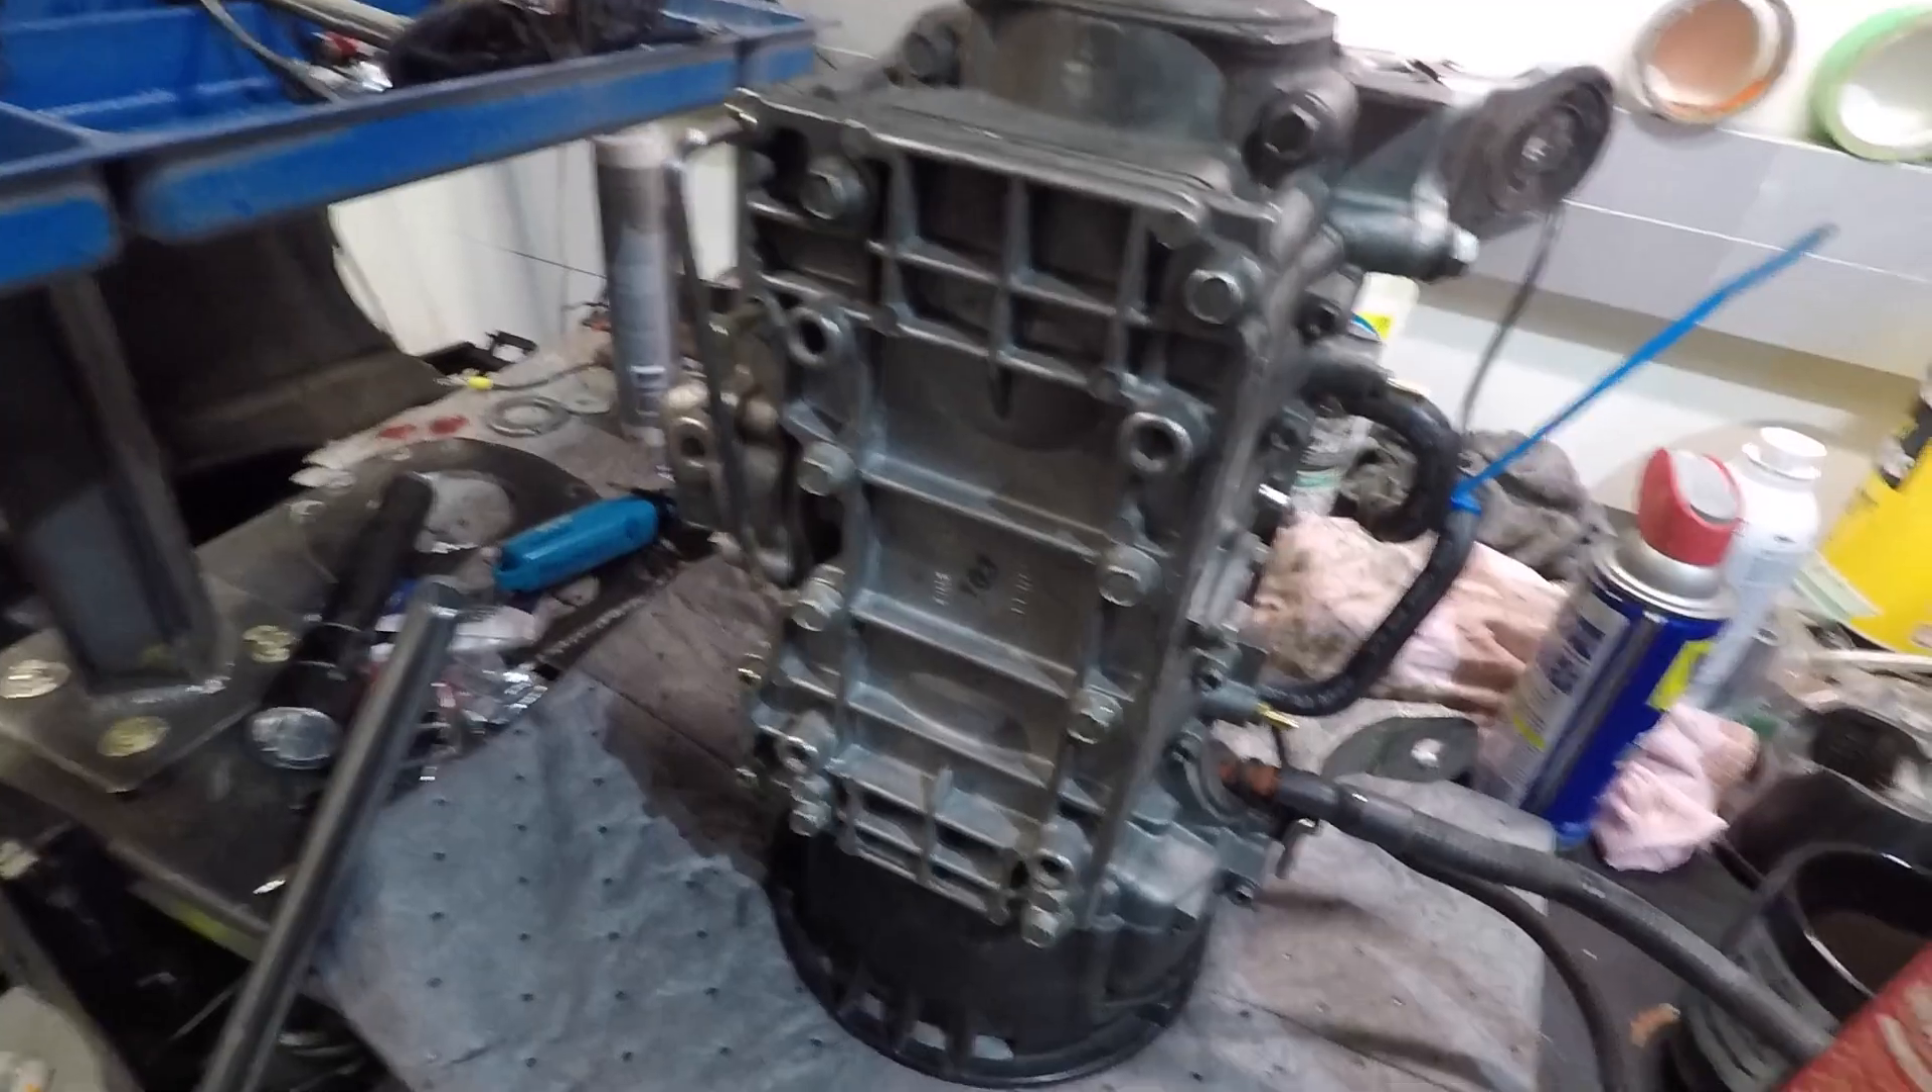Got the bottom end all the way out of the sled.